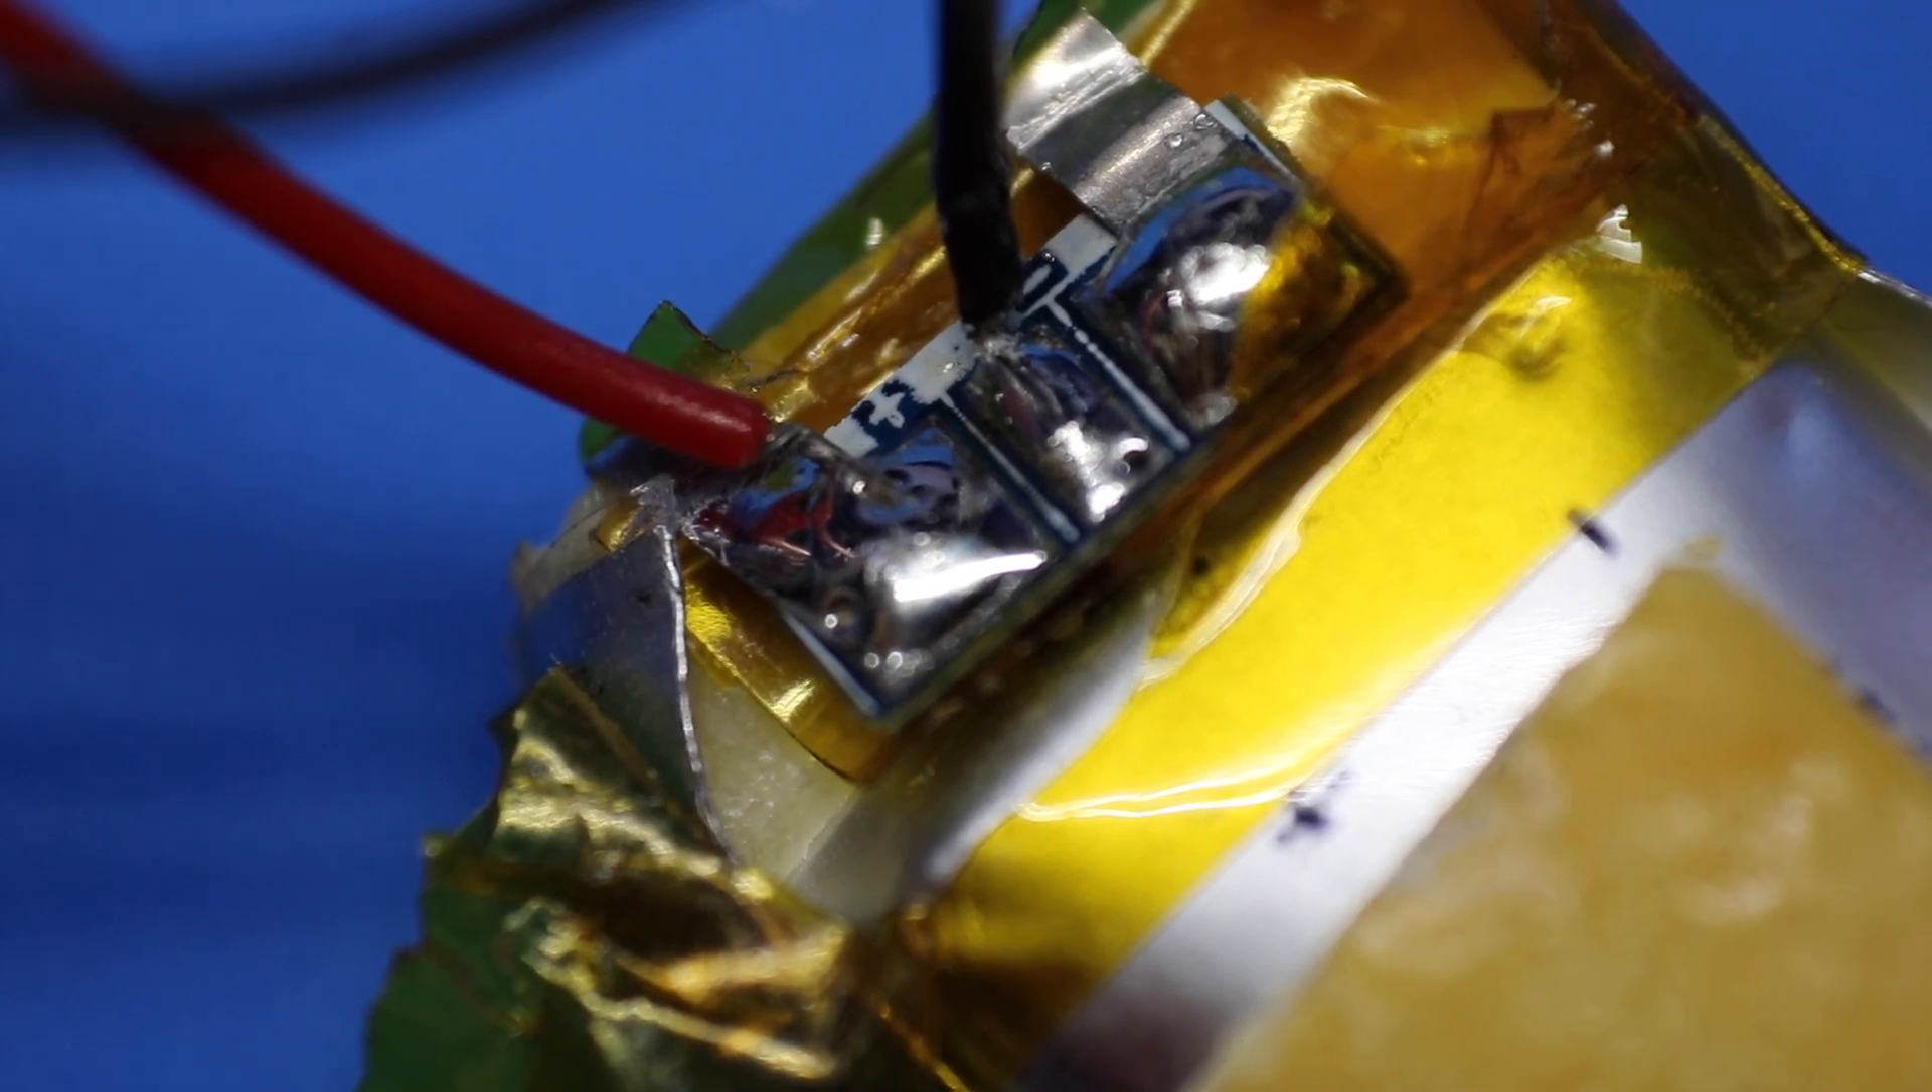I got the tape off, and you can see the metal is exposed, and so I'm going to desolder these right now.